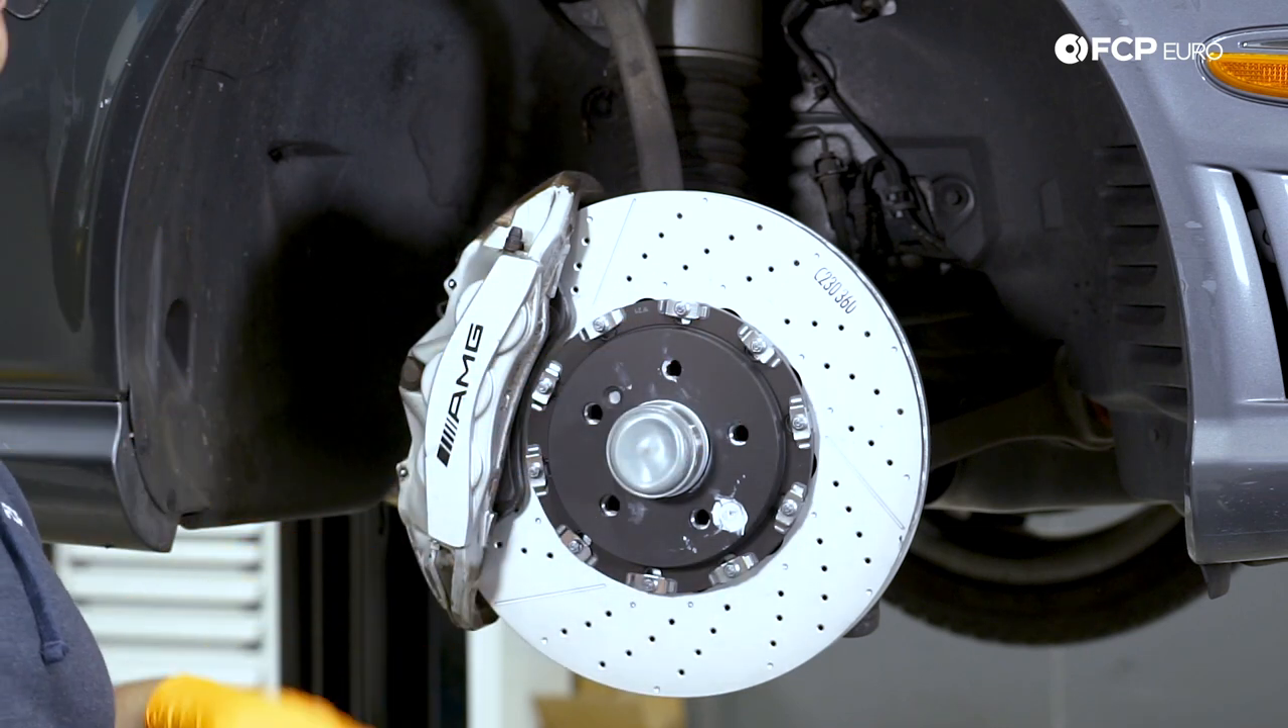All right, with our caliper on, our hub all tightened up, our rotor all situated, let's go ahead and put our wheel back on.